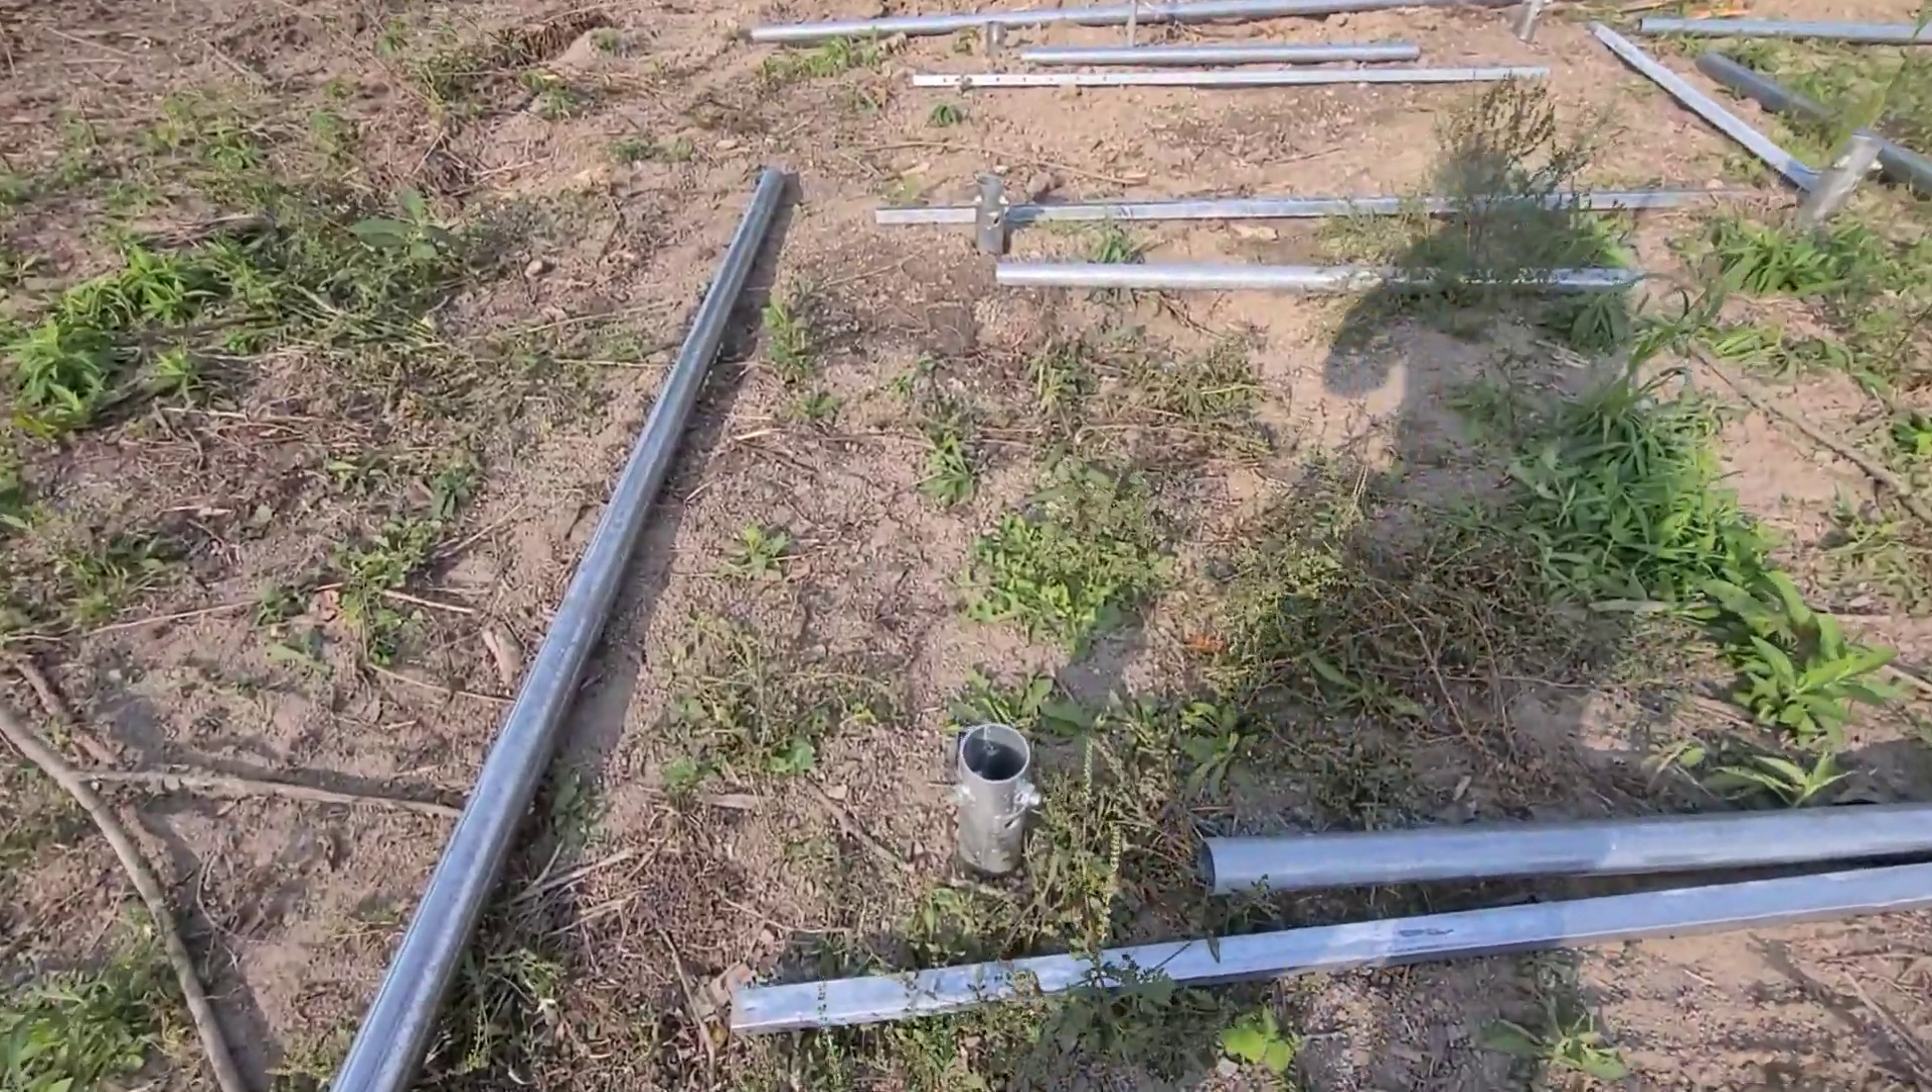So just walking through here, you can see we got these screws in the ground. So these are our ground screws right here.